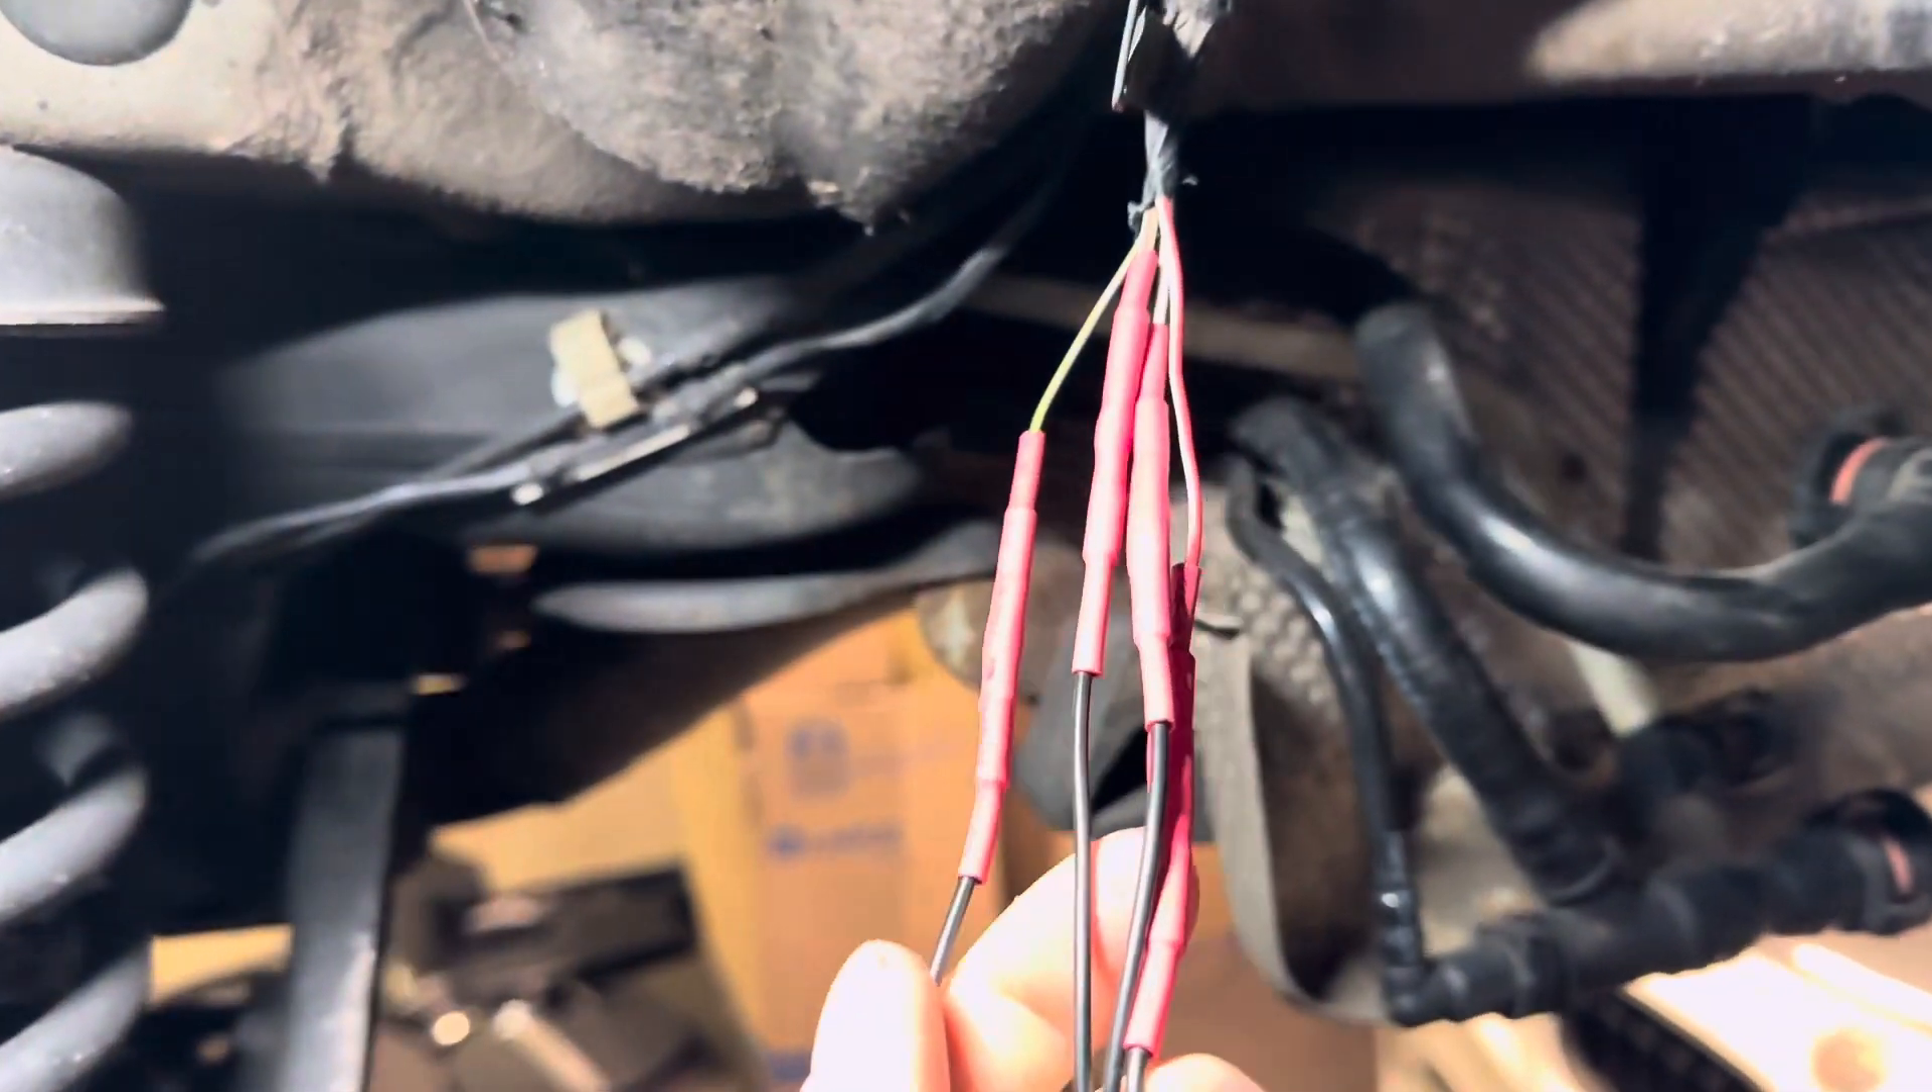All right so now we have the heat shrink on the wiring and looks pretty dang good.